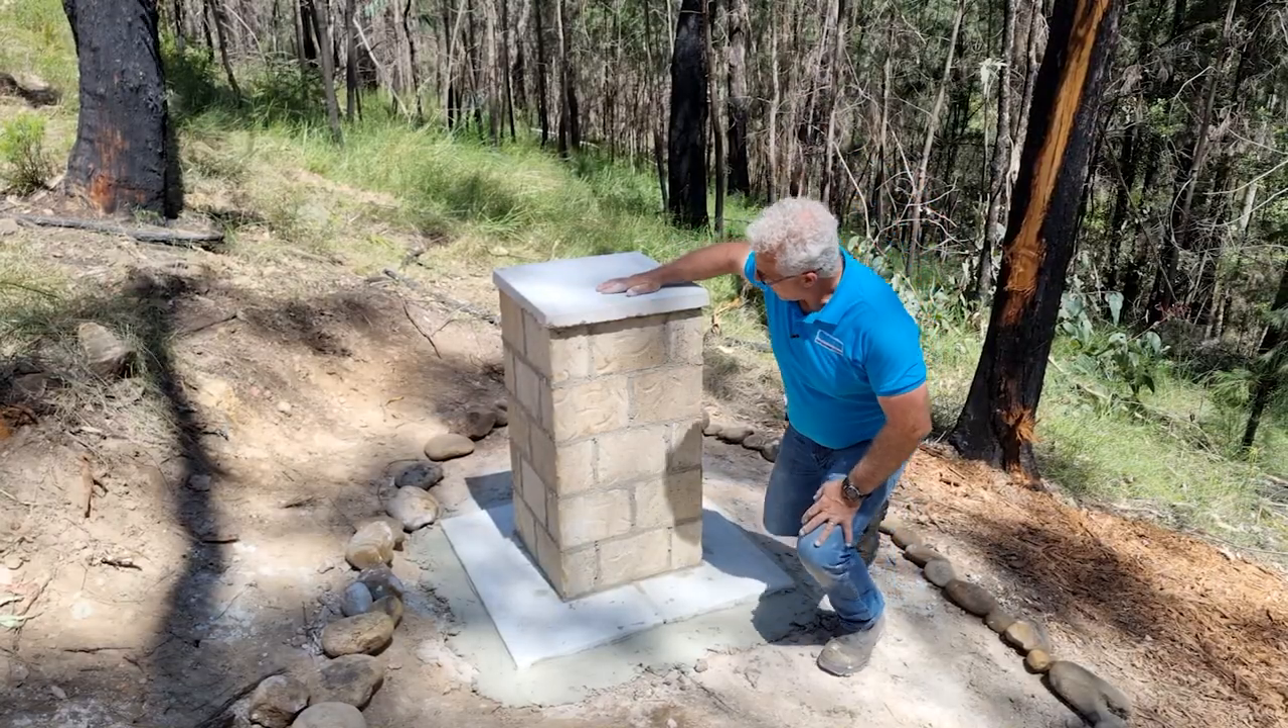Okay, so the capping's on.